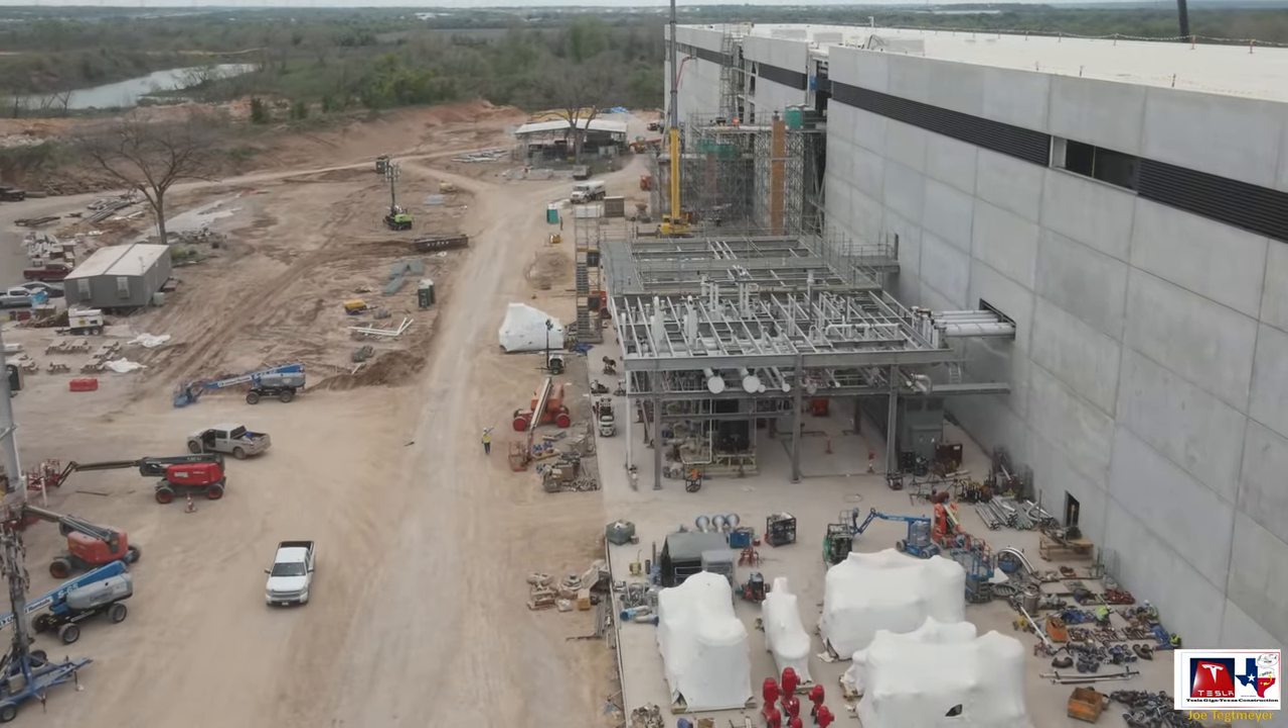Over here on the galvanized steel structure we see these large components wrapped in plastic still waiting for installation.